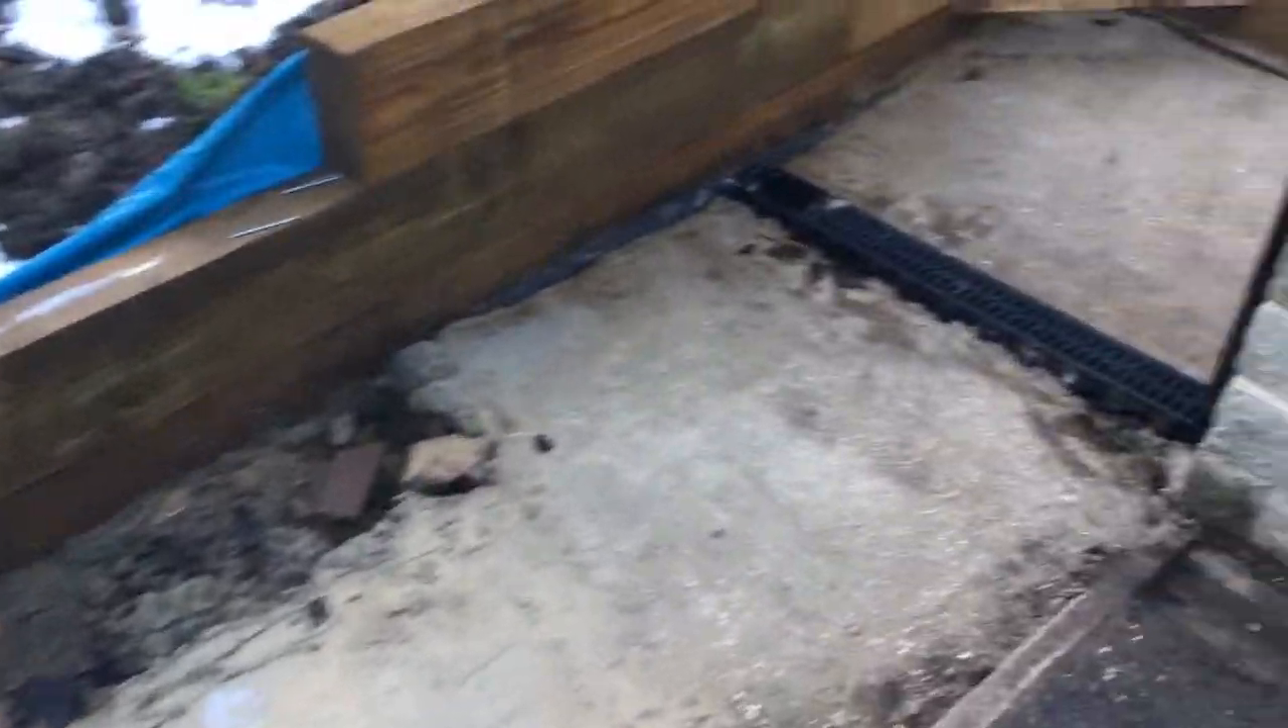The pathway is nearly finished just got a few of the sleepers to go in and the pavement slabs to go down.